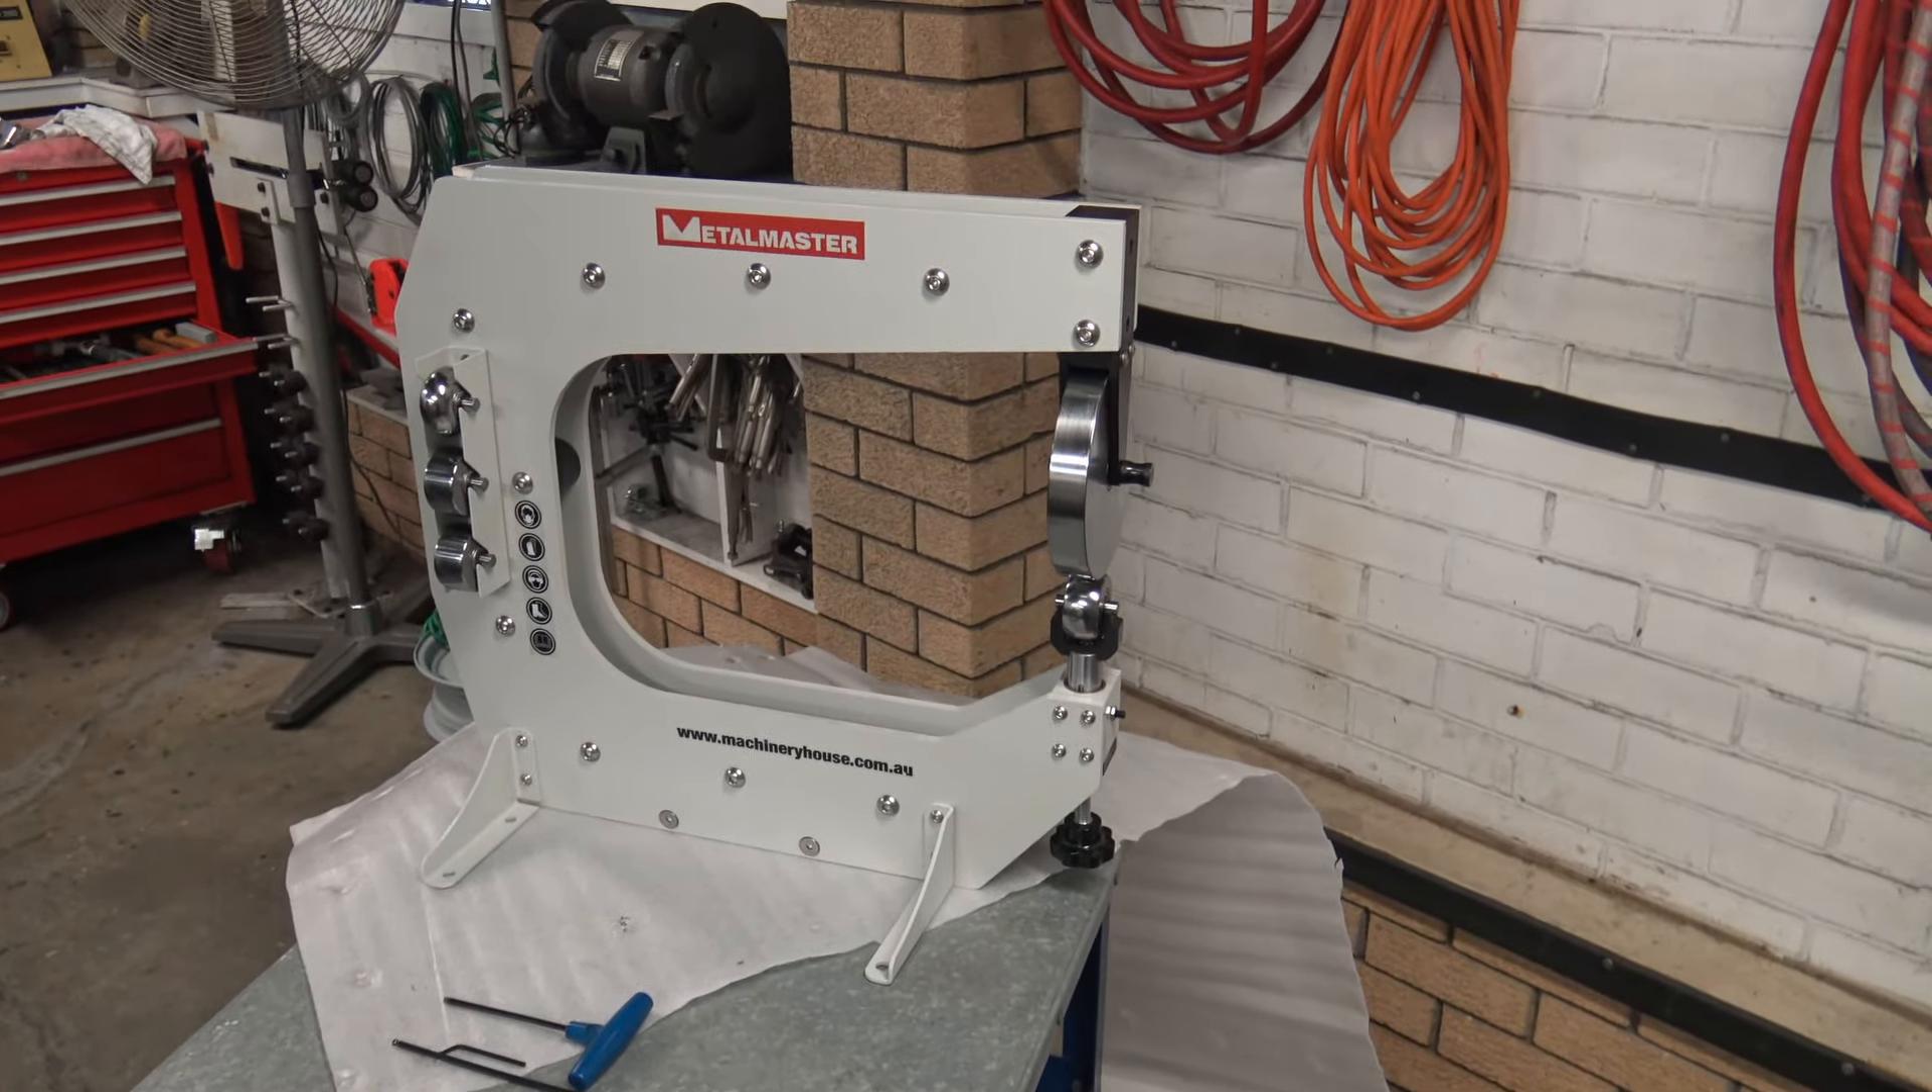This is the fully assembled benchtop english wheel.